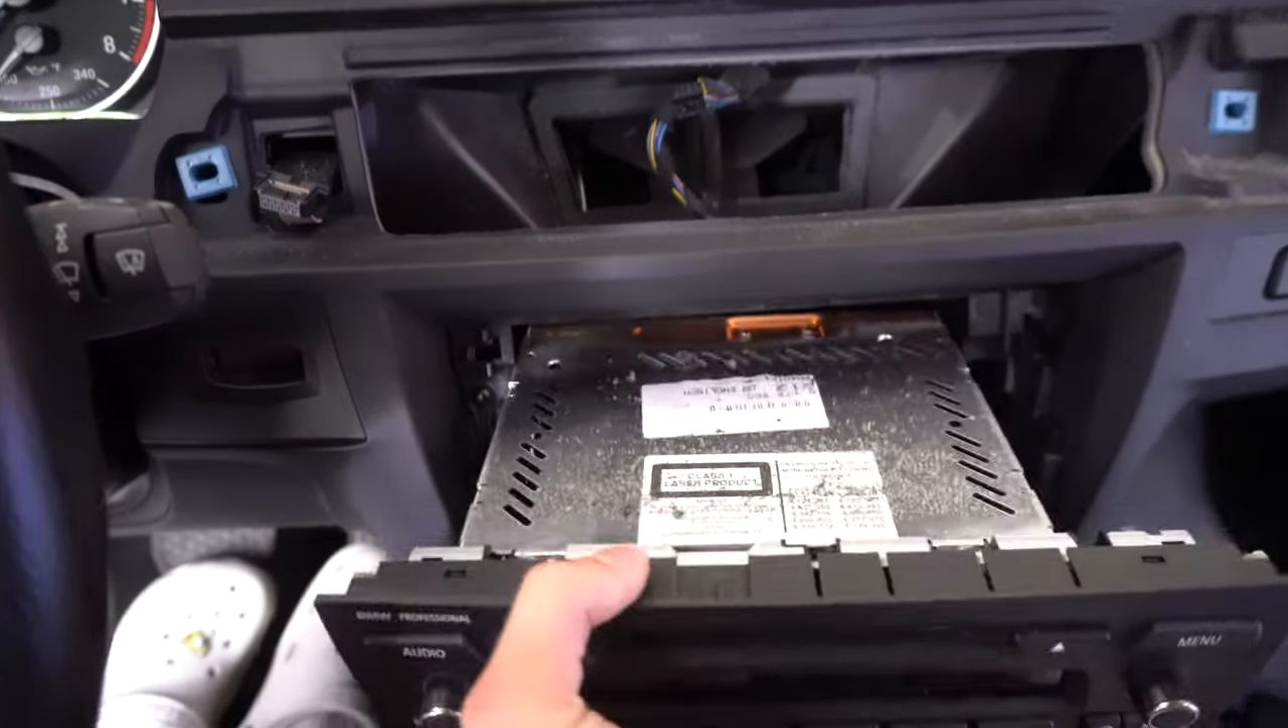Now we got the radio out here and then next you just want to go ahead and remove all the little connections back here.